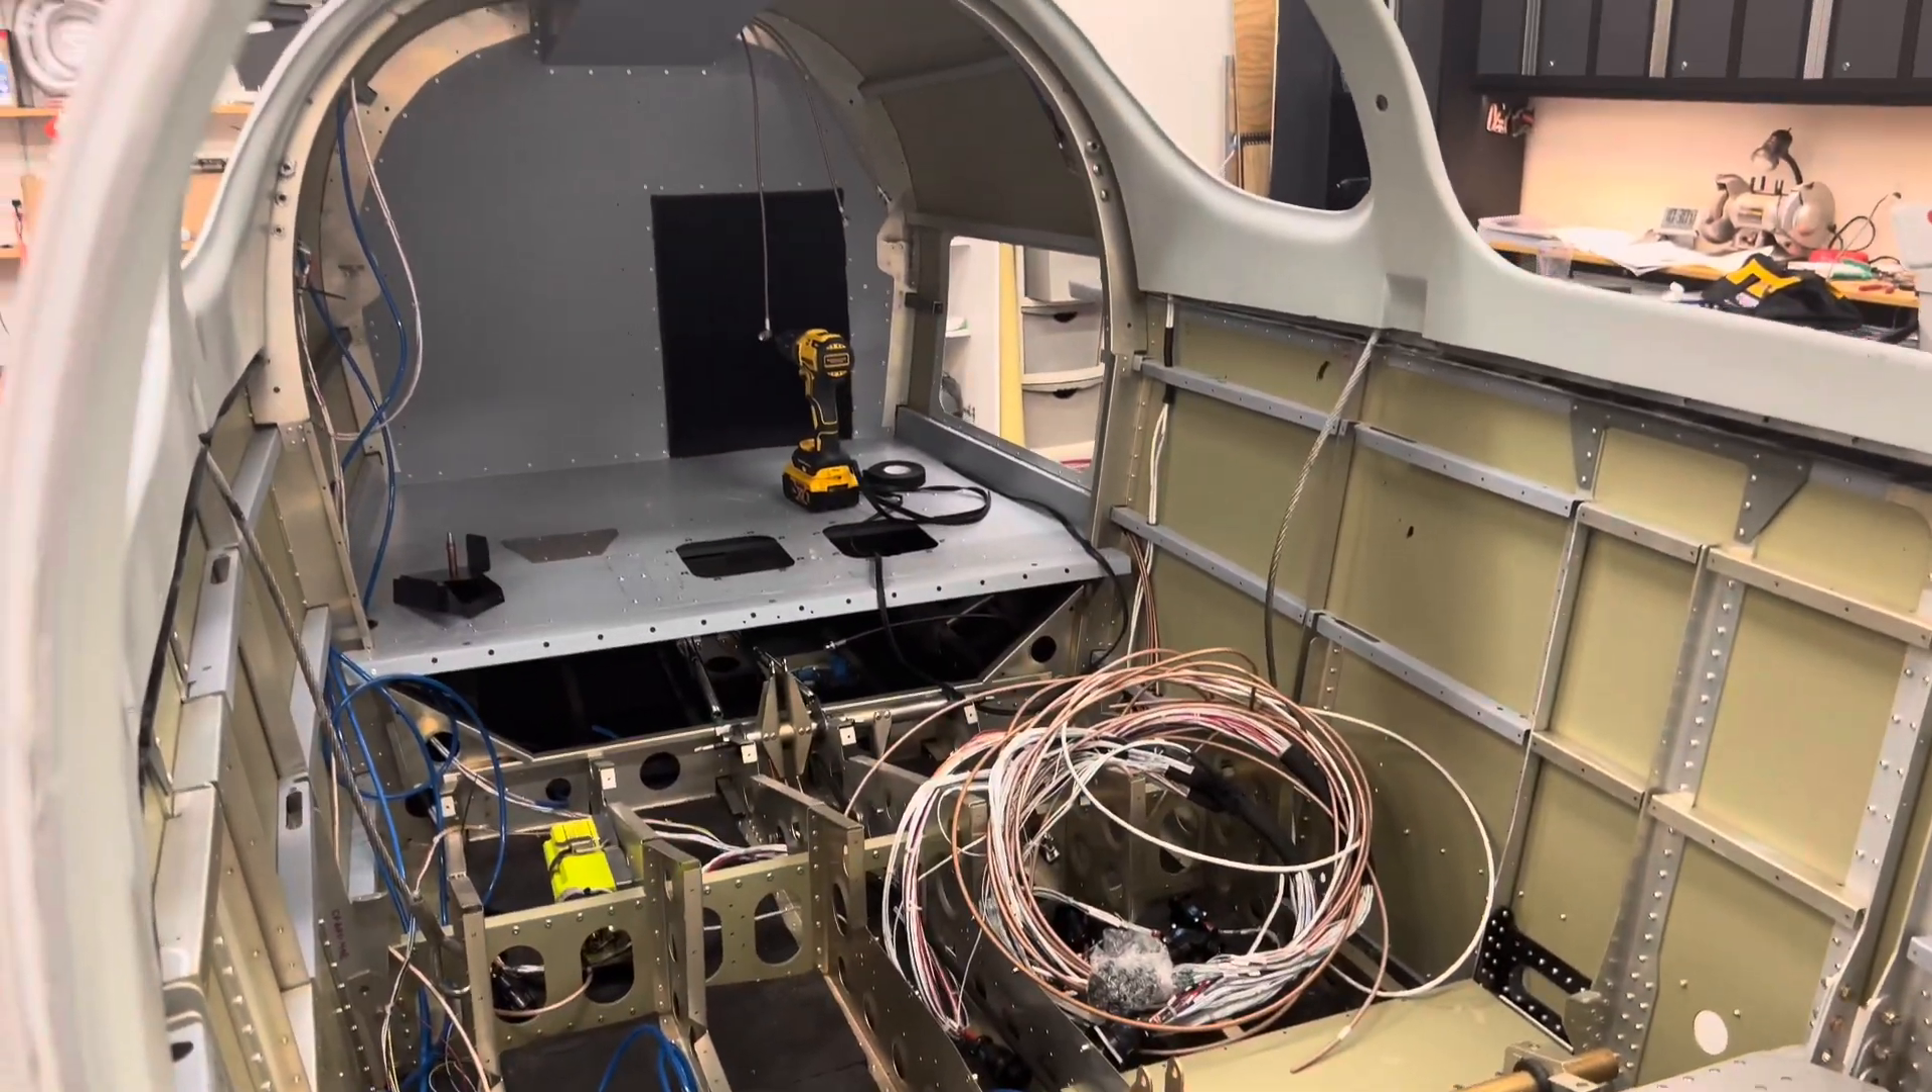There's the rat nest of wires I need to re-pull back through and that'll probably be tomorrow's project and that's it for today.